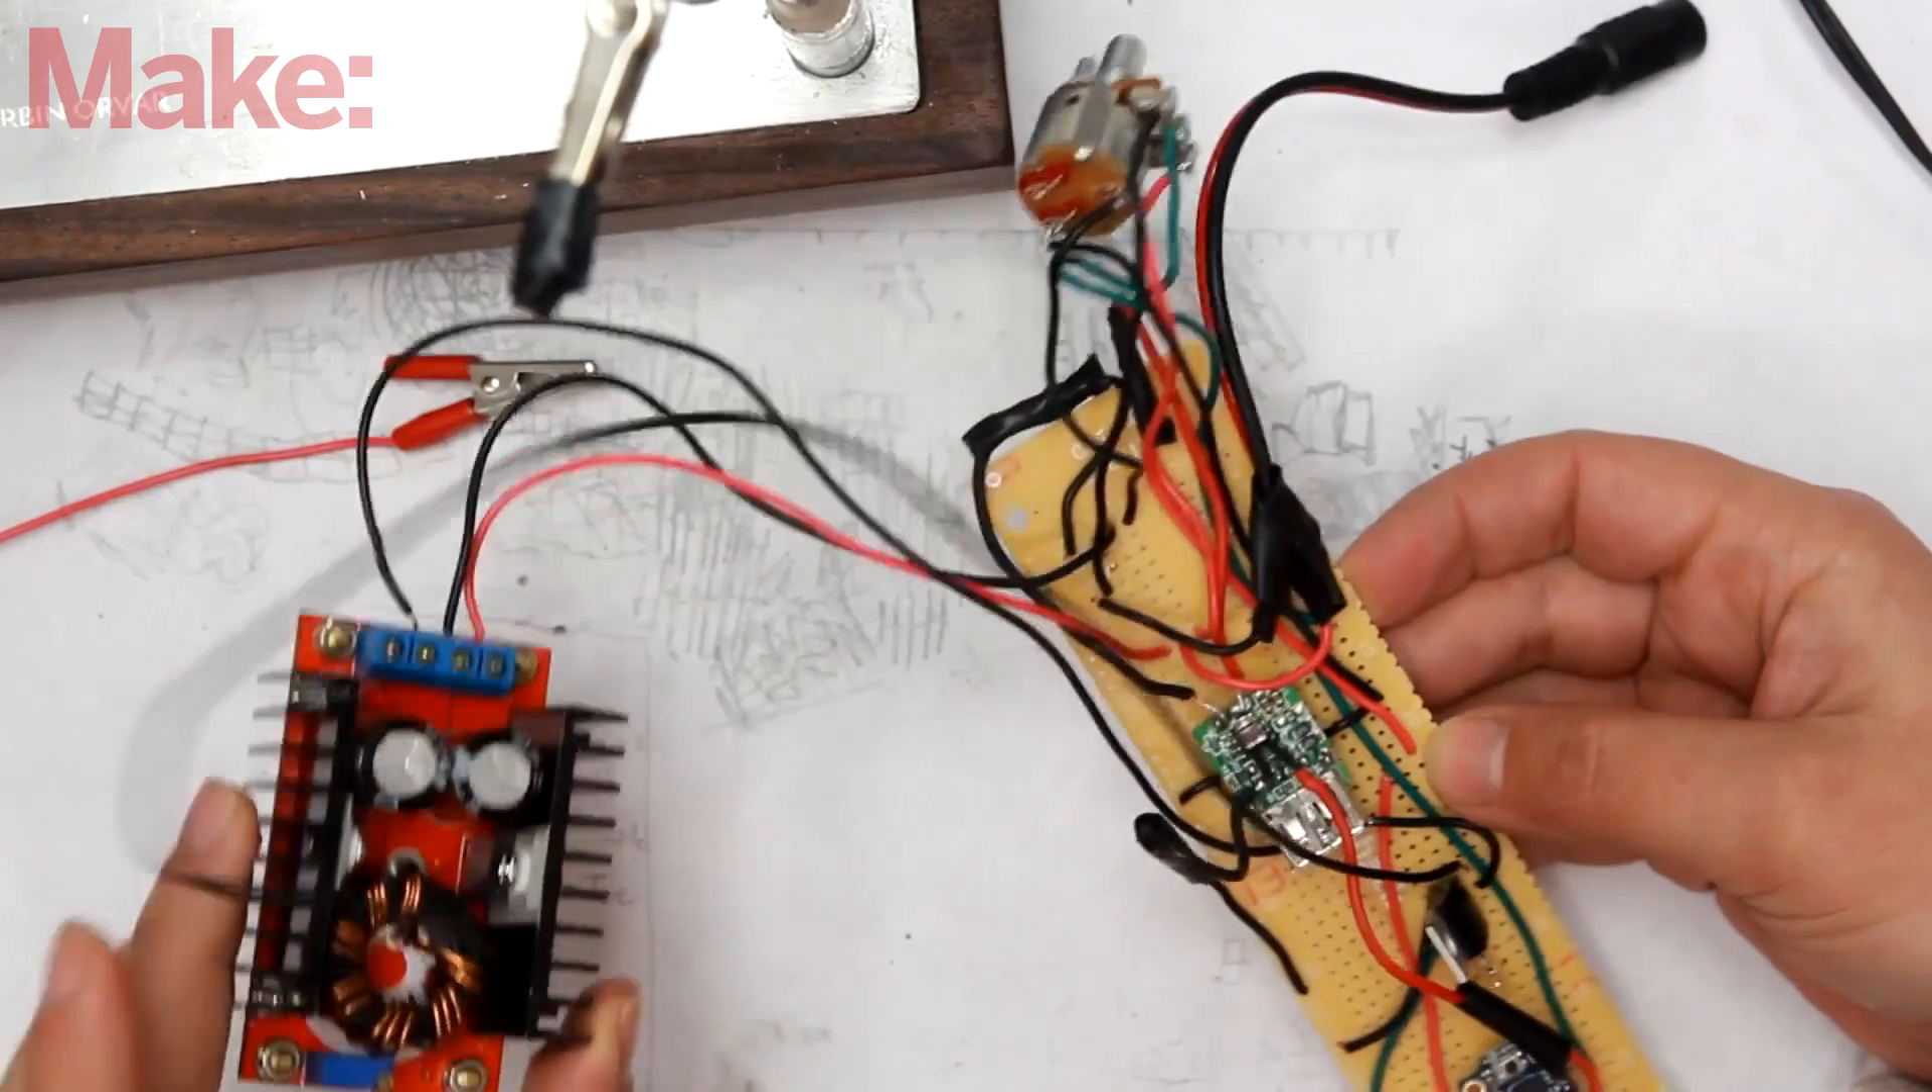Here you can see the whole setup with the board connected to the booster on the left.